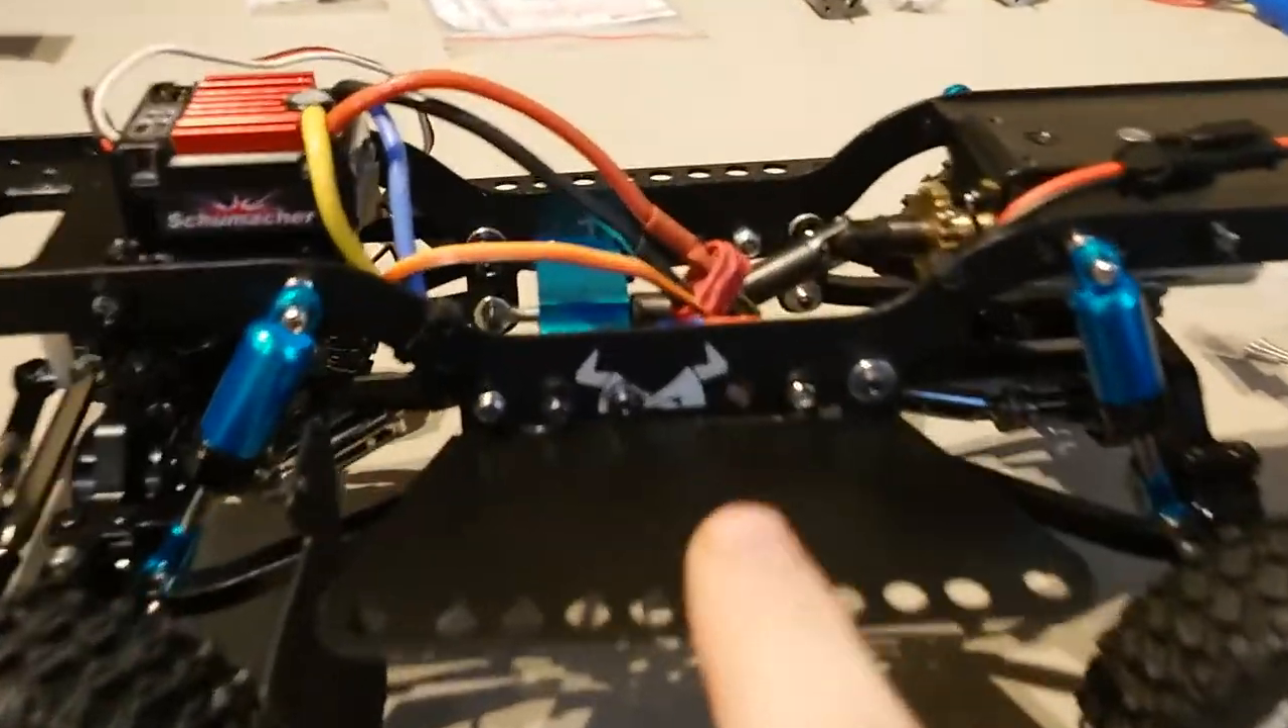So side plates are back on they've been painted.